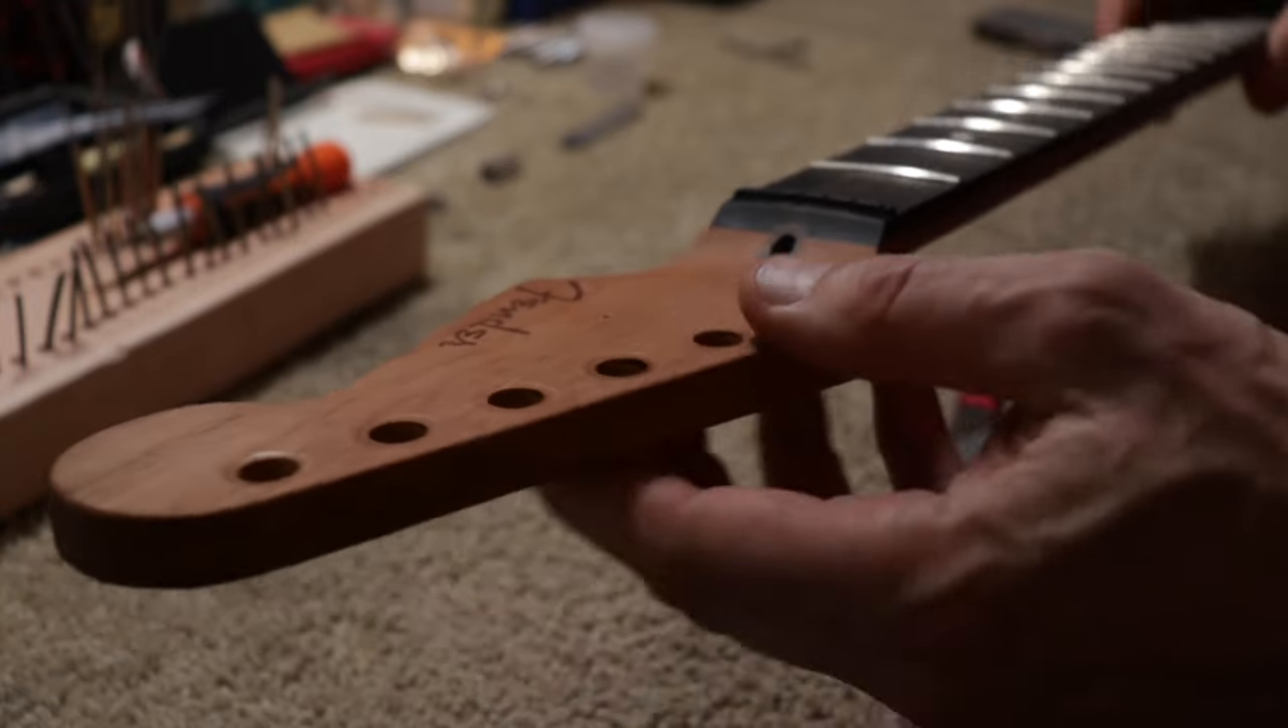Uh as you can see i removed all the hardware okay including the little uh string tree and now i need to remove the nut.